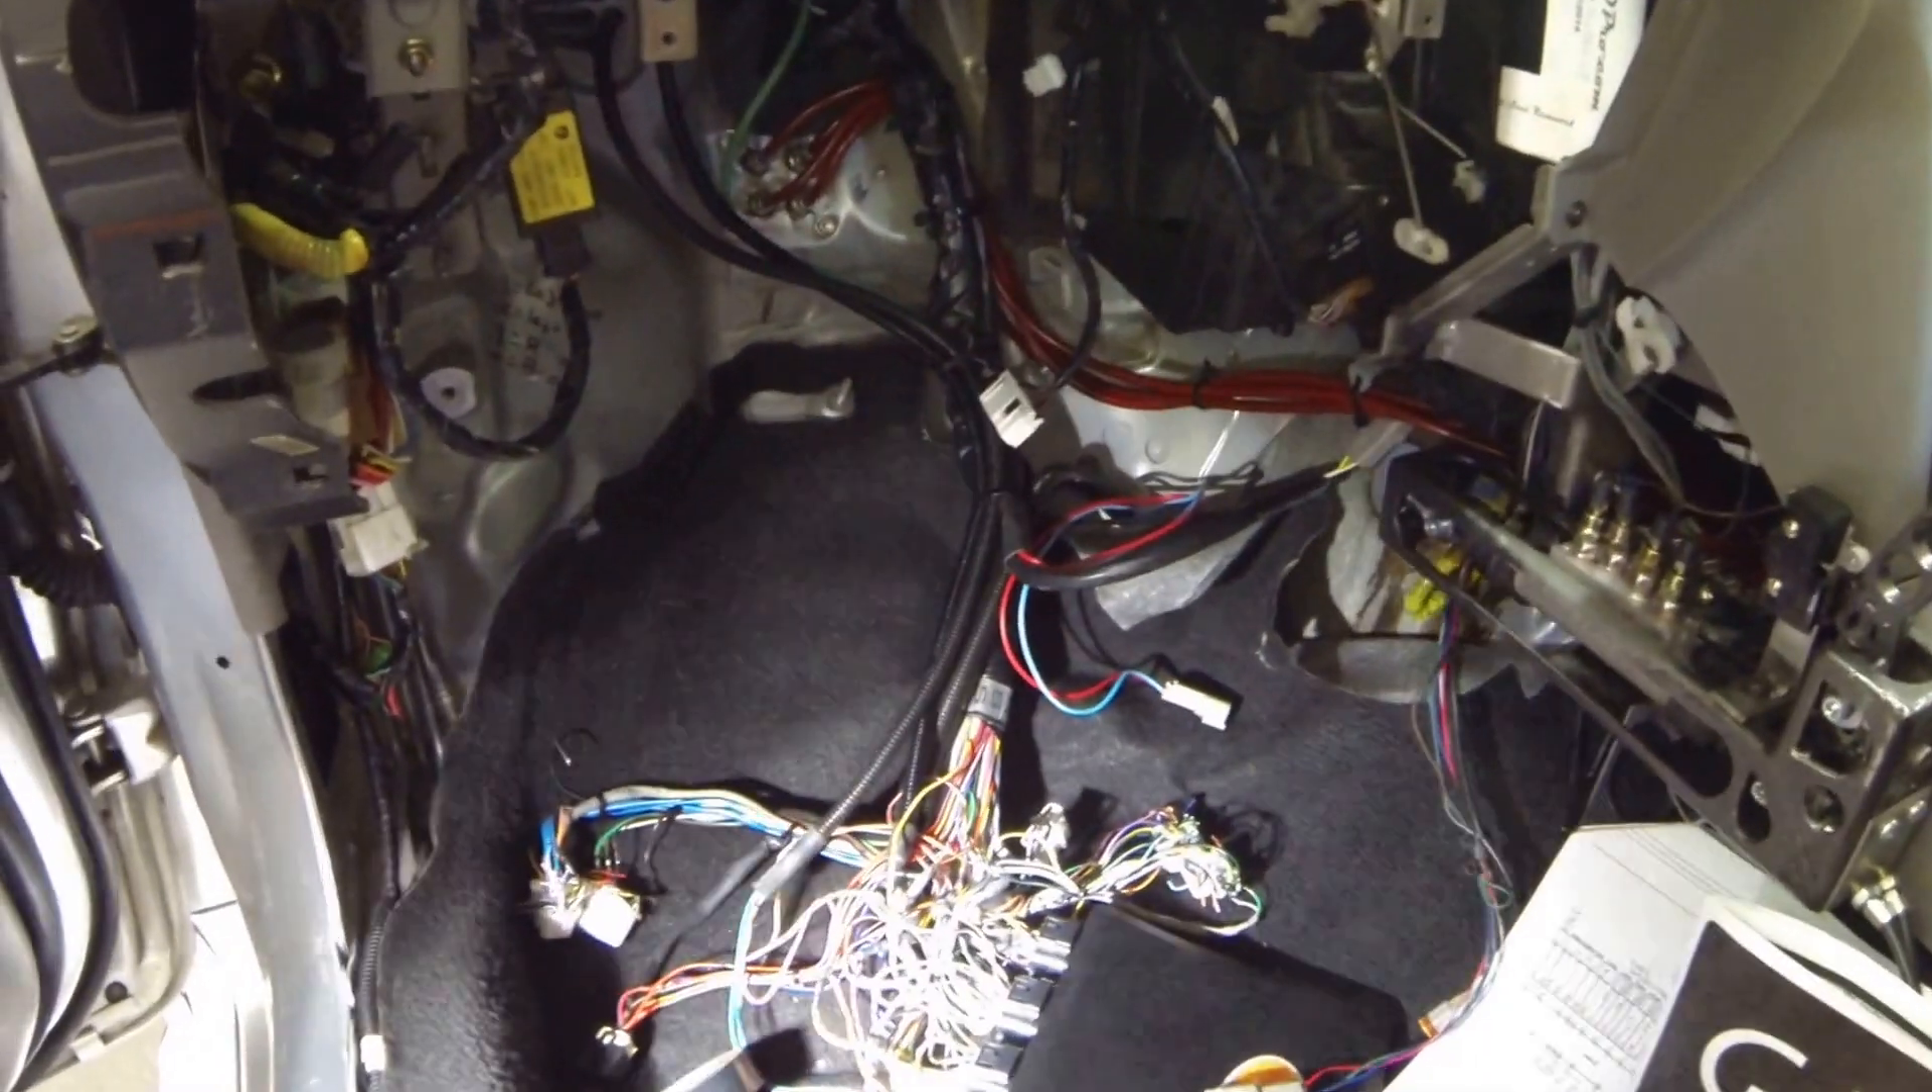Down here, we've got a mess of wiring, which is the engine management. It's obviously not fully wrapped up just yet.